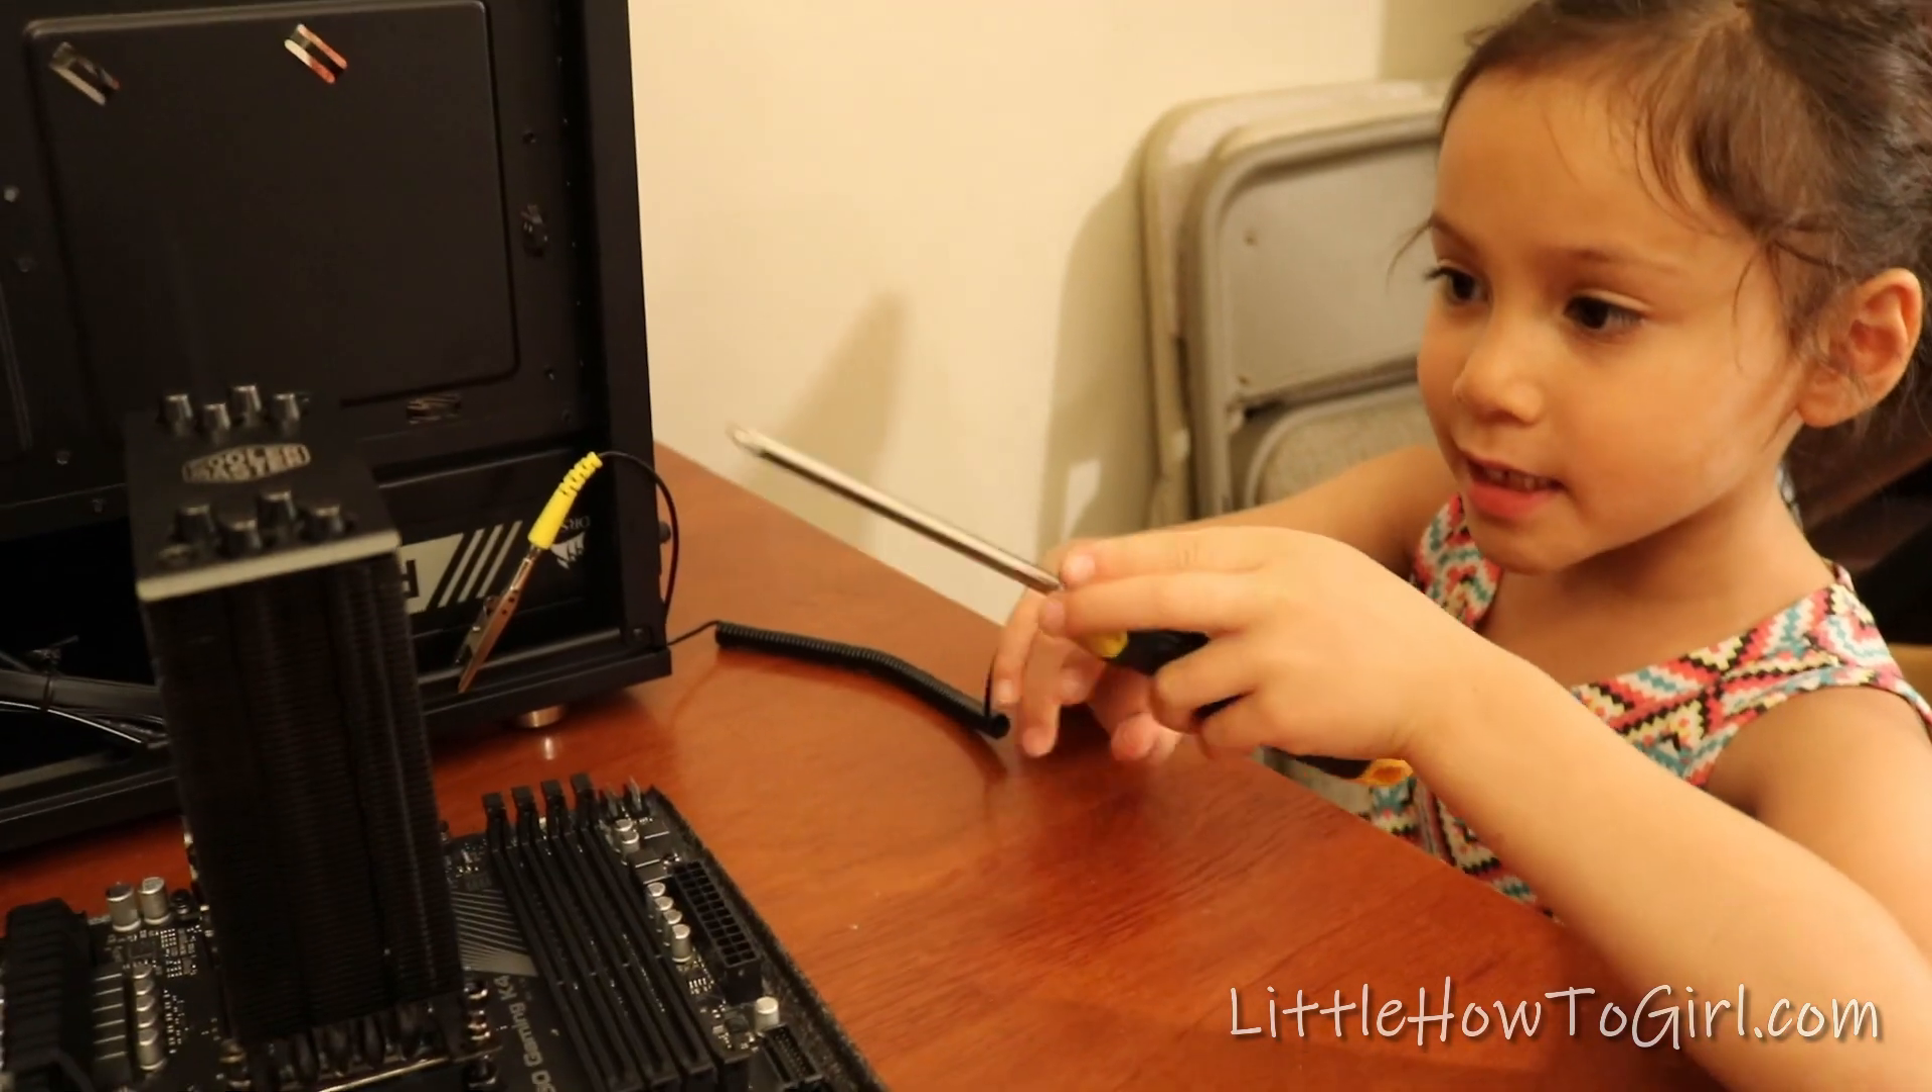Now I just put the cooler on without the fan.